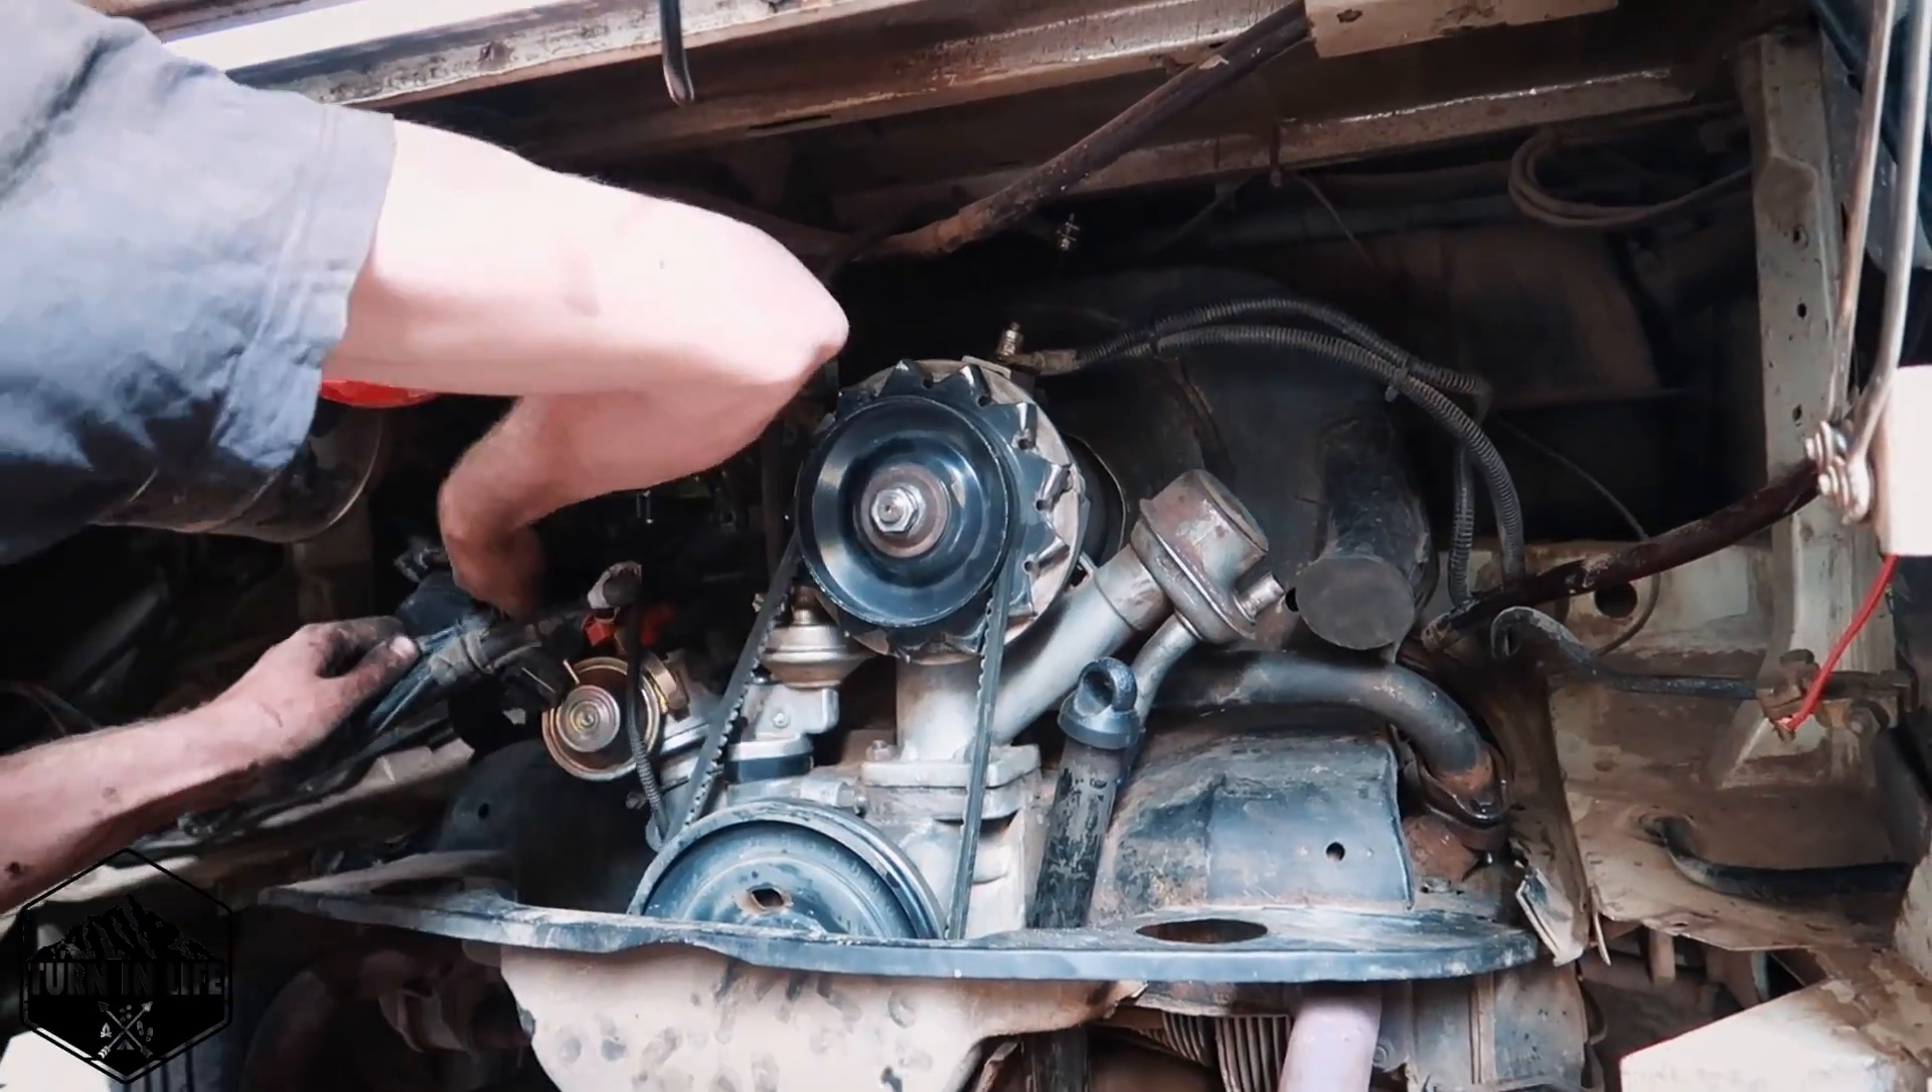O motor já tá no lugar, agora é só conectar toda essa fiarada aí, que é minha, nossa, chega a dar medo.